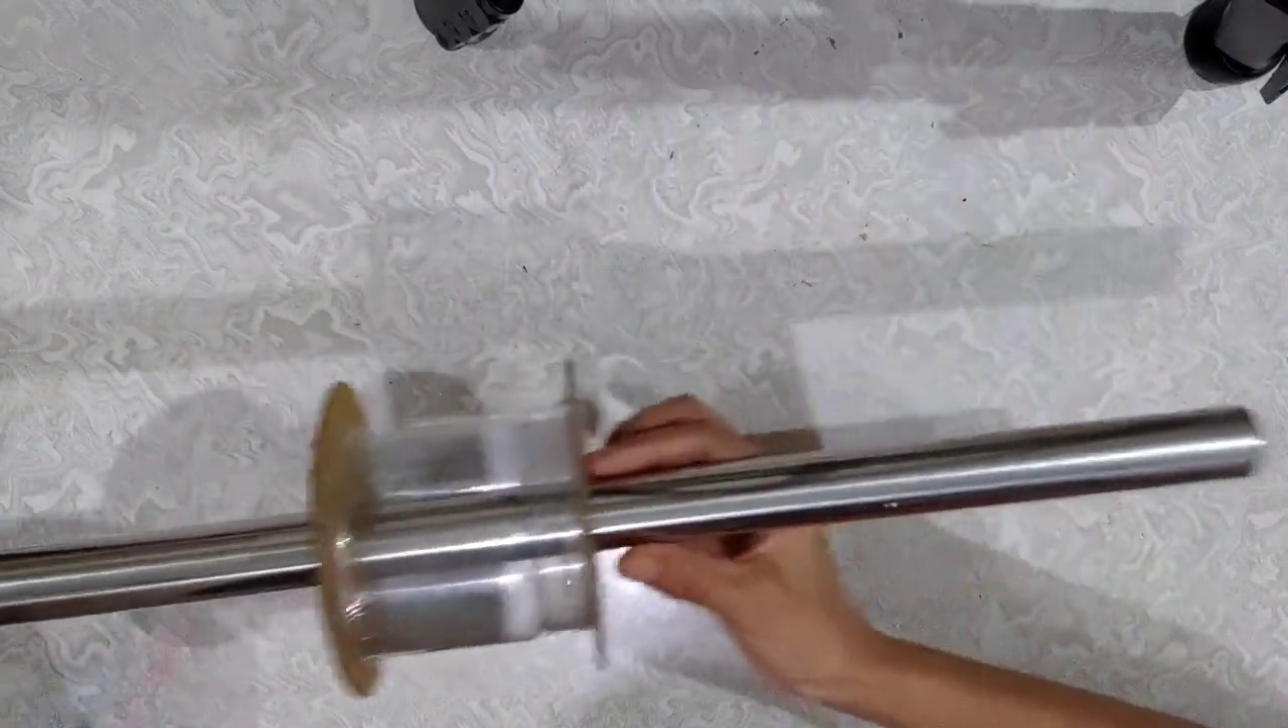यह लिया मैंने curtain rod और इसको इस hole से गुजार करके लगा दिया।